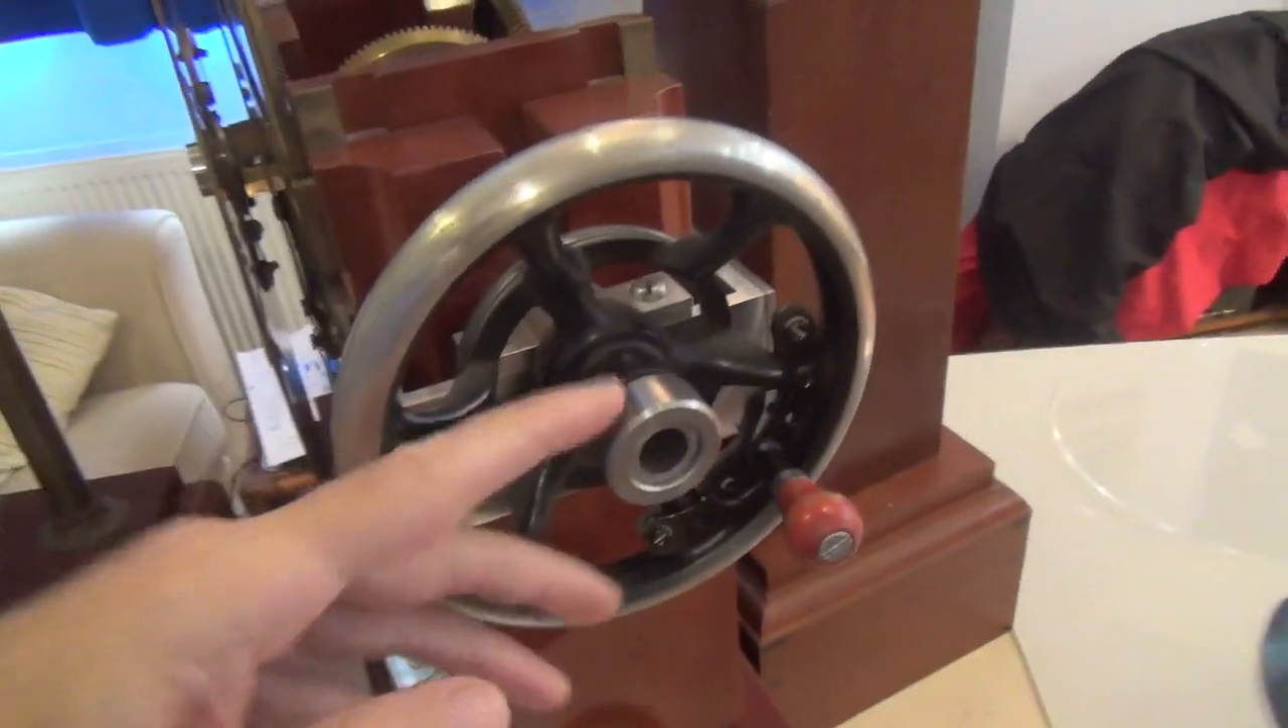The Singer sewing machine handle has now been fitted.